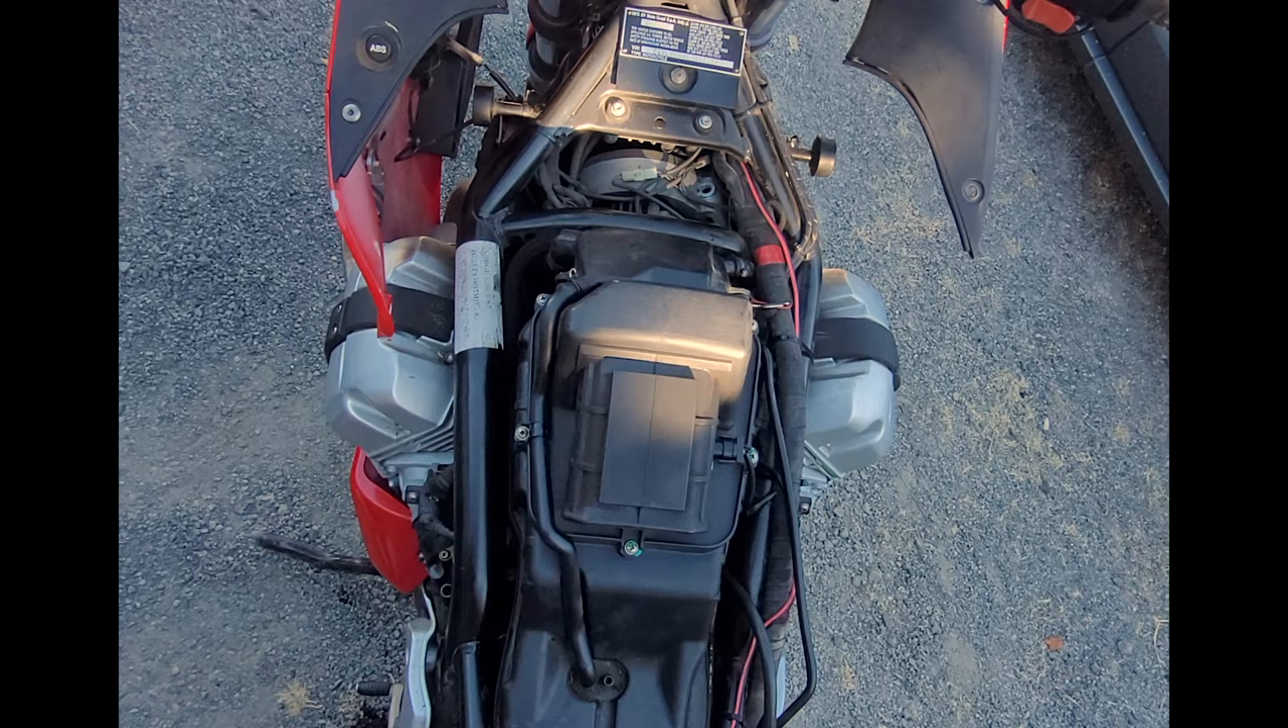Okay, now the airbox goes back in and bang, it's in.